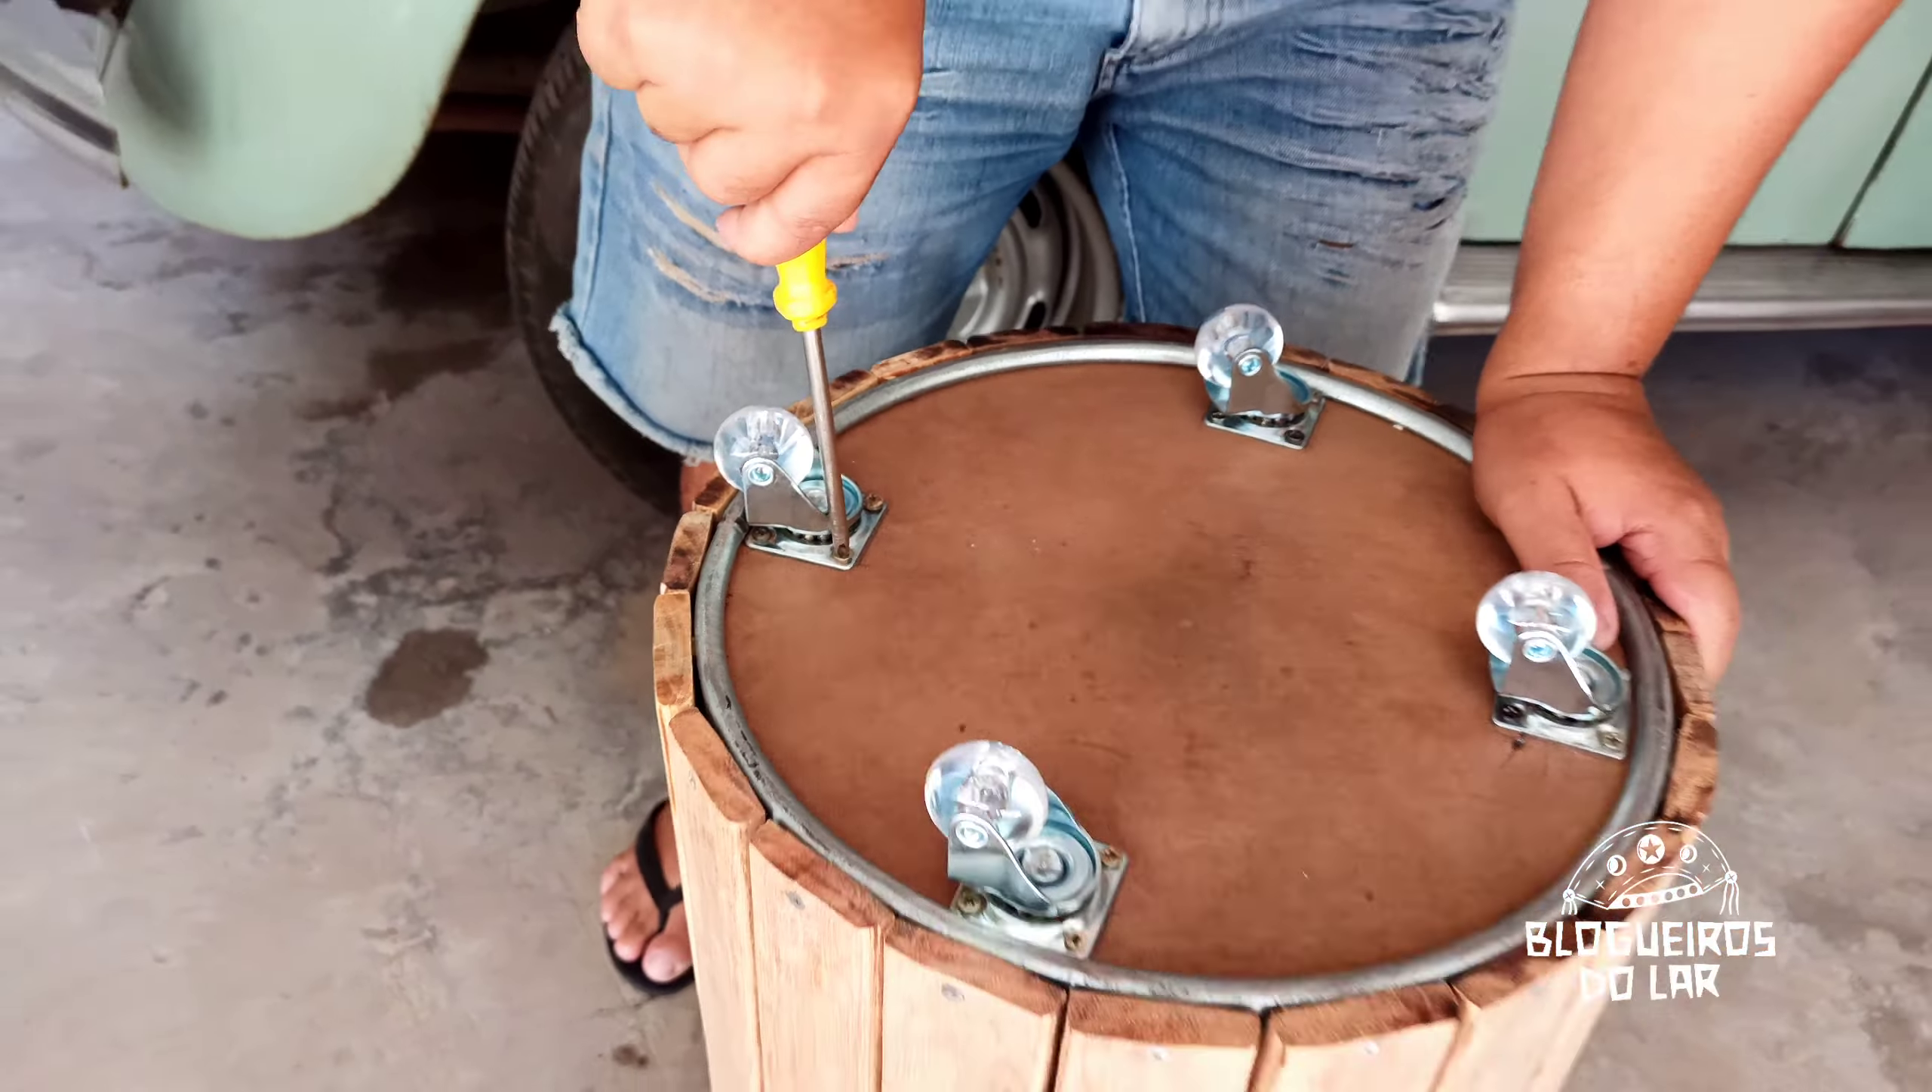Pronto, instalados aqui os quatro pneuzinhos do nosso barril.